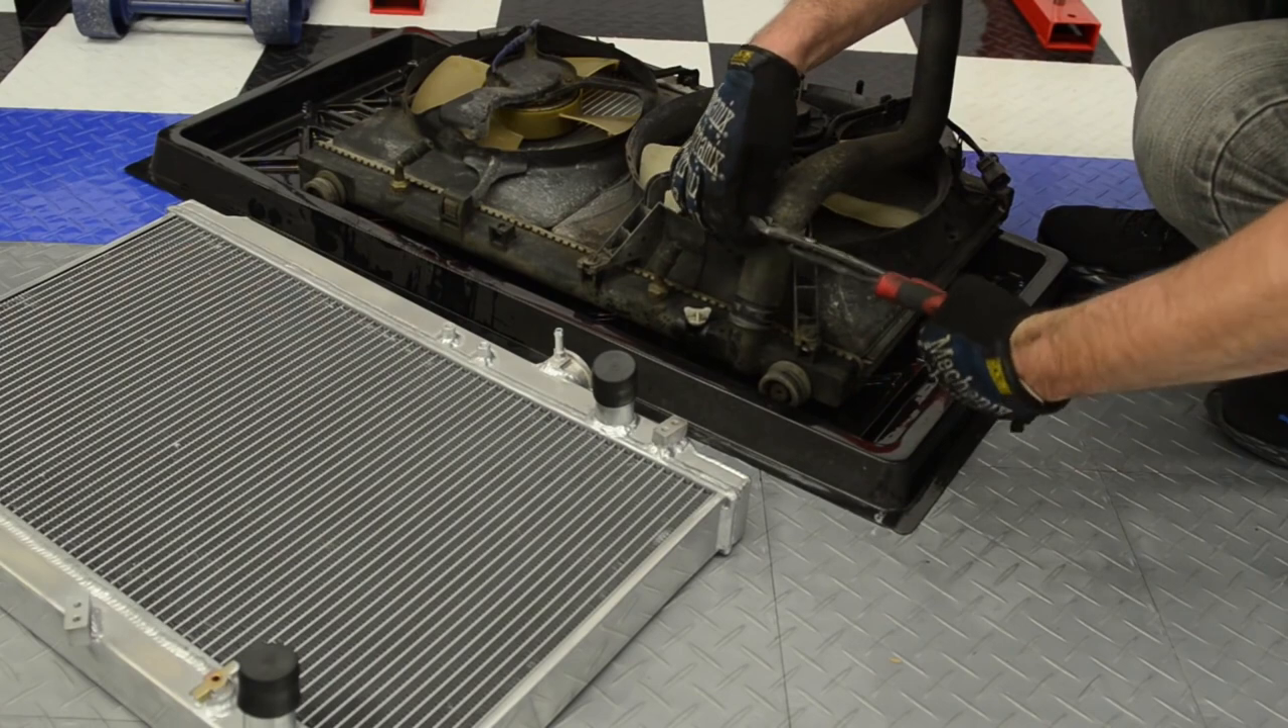OK, now we've got our radiator uninstalled.